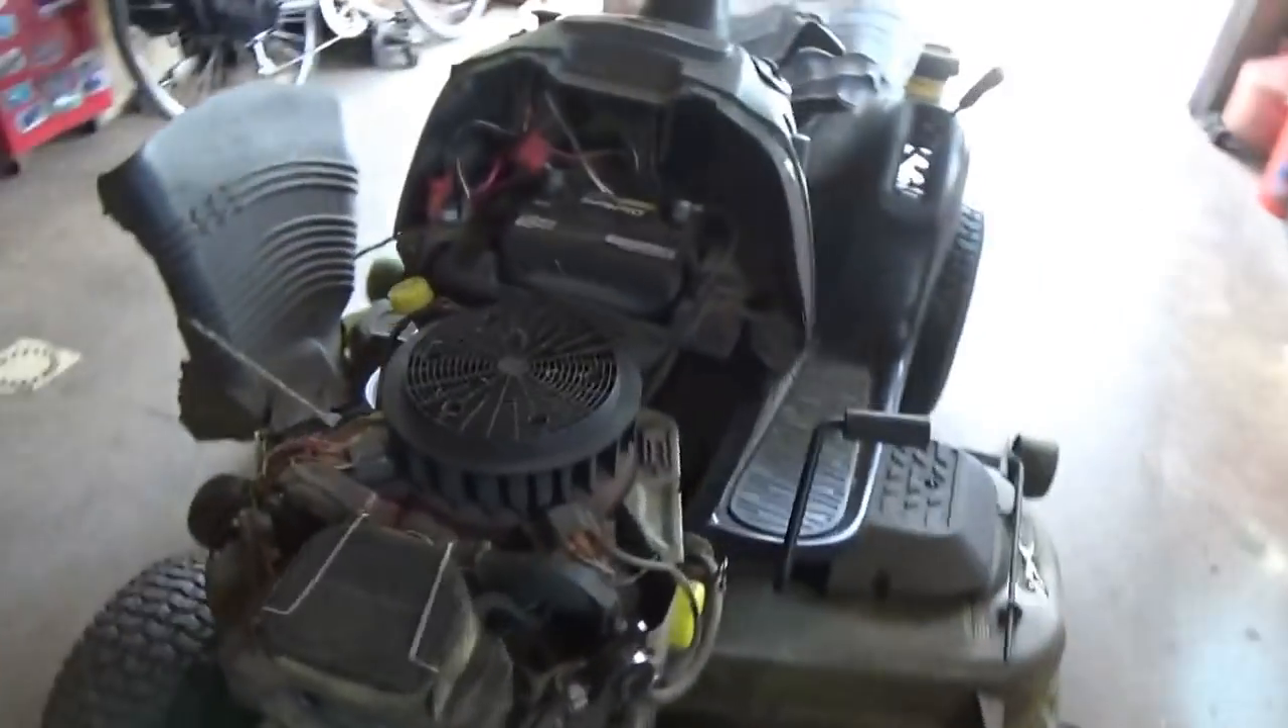All right, so I popped off the engine cover, took one minute, just a few screws around there.